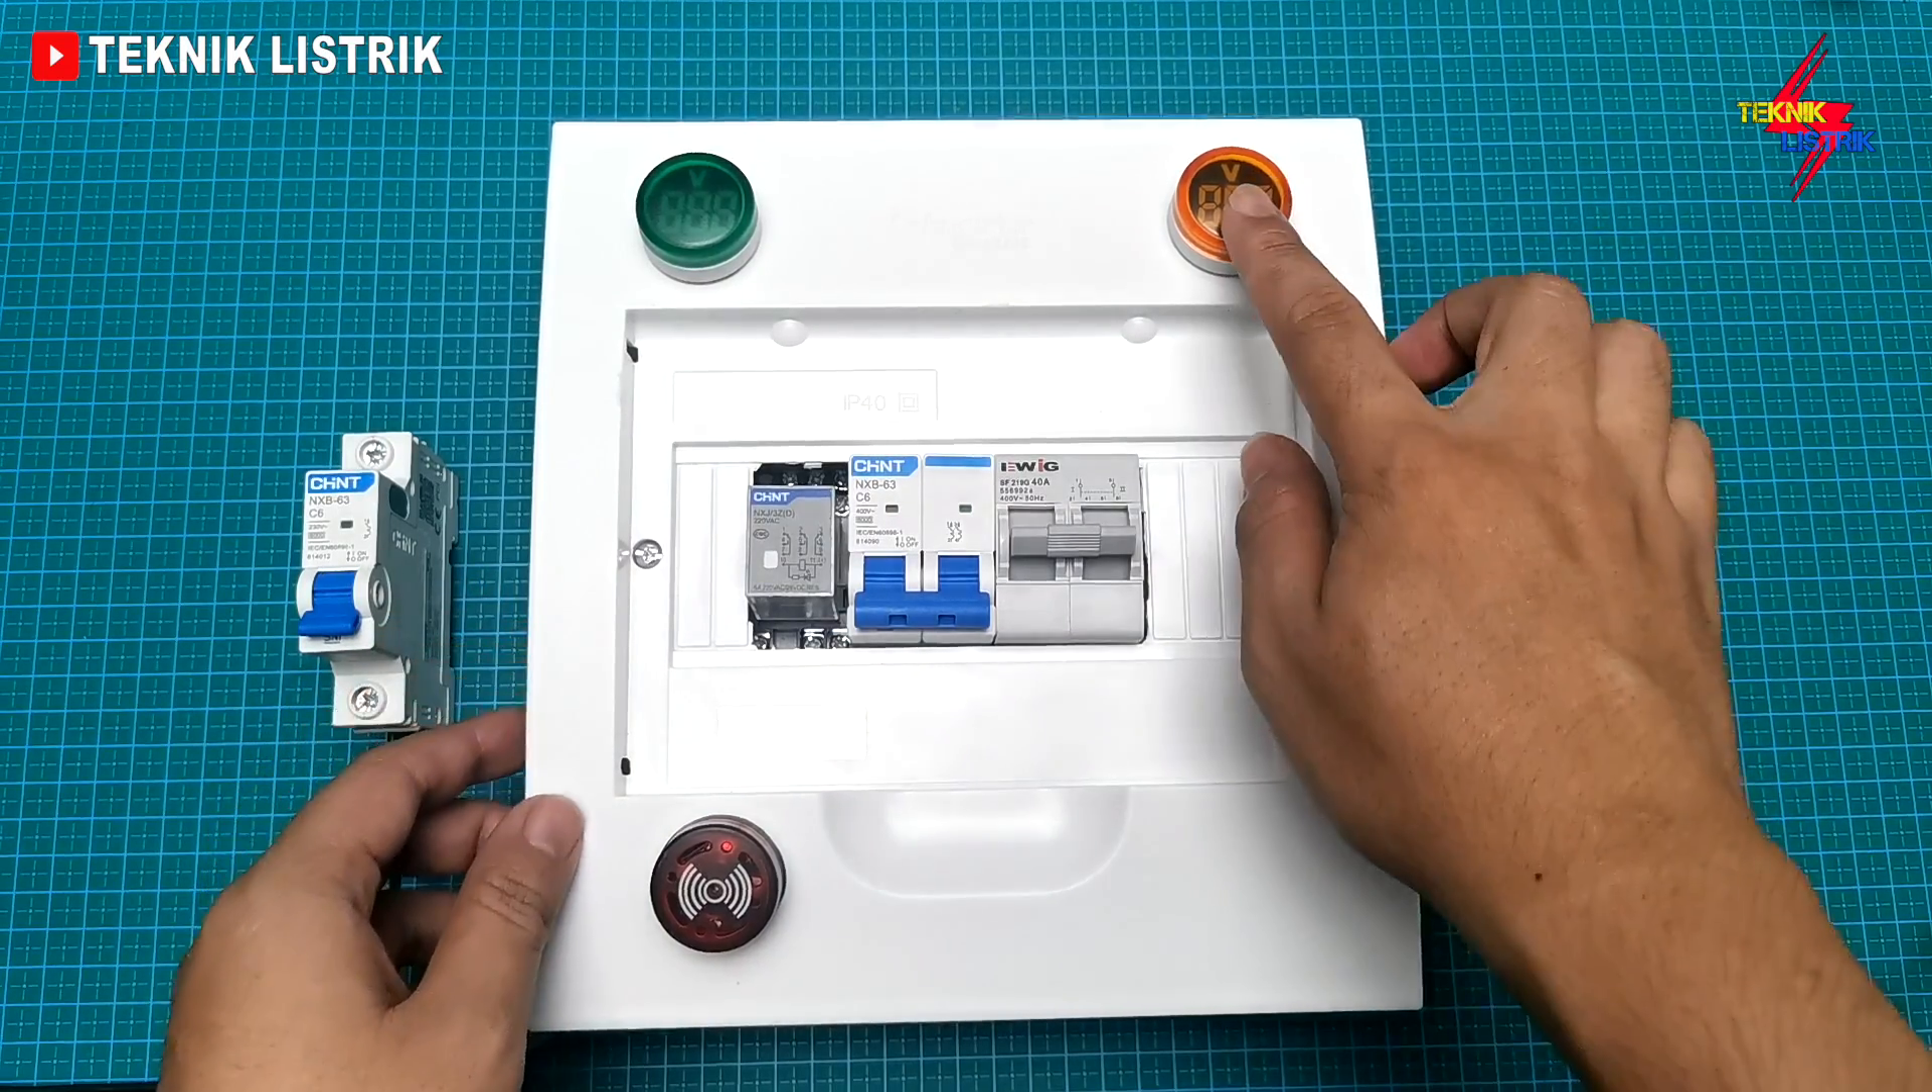Oke teman-teman, untuk voltmeter dan buzzer-nya sudah saya pasang ya.